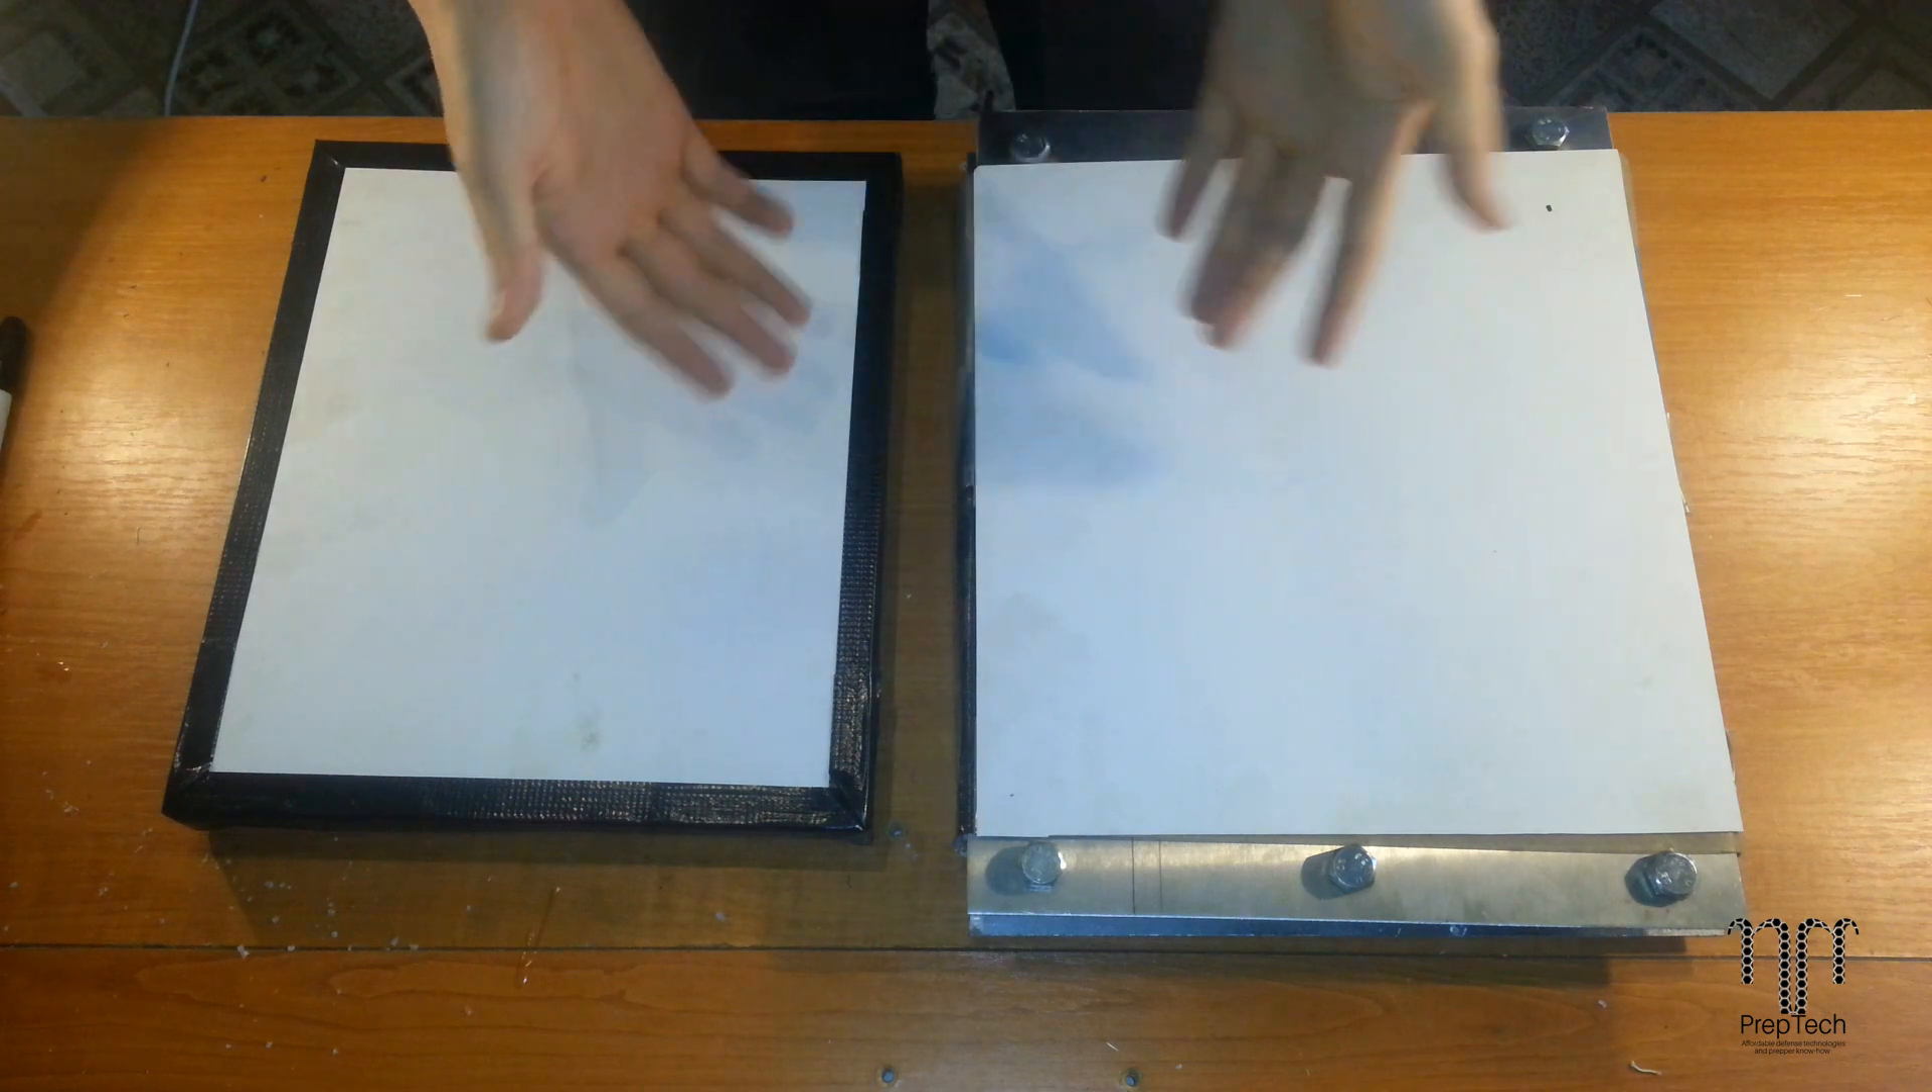I placed these white plastic sheets on the front in order to indicate the target points.